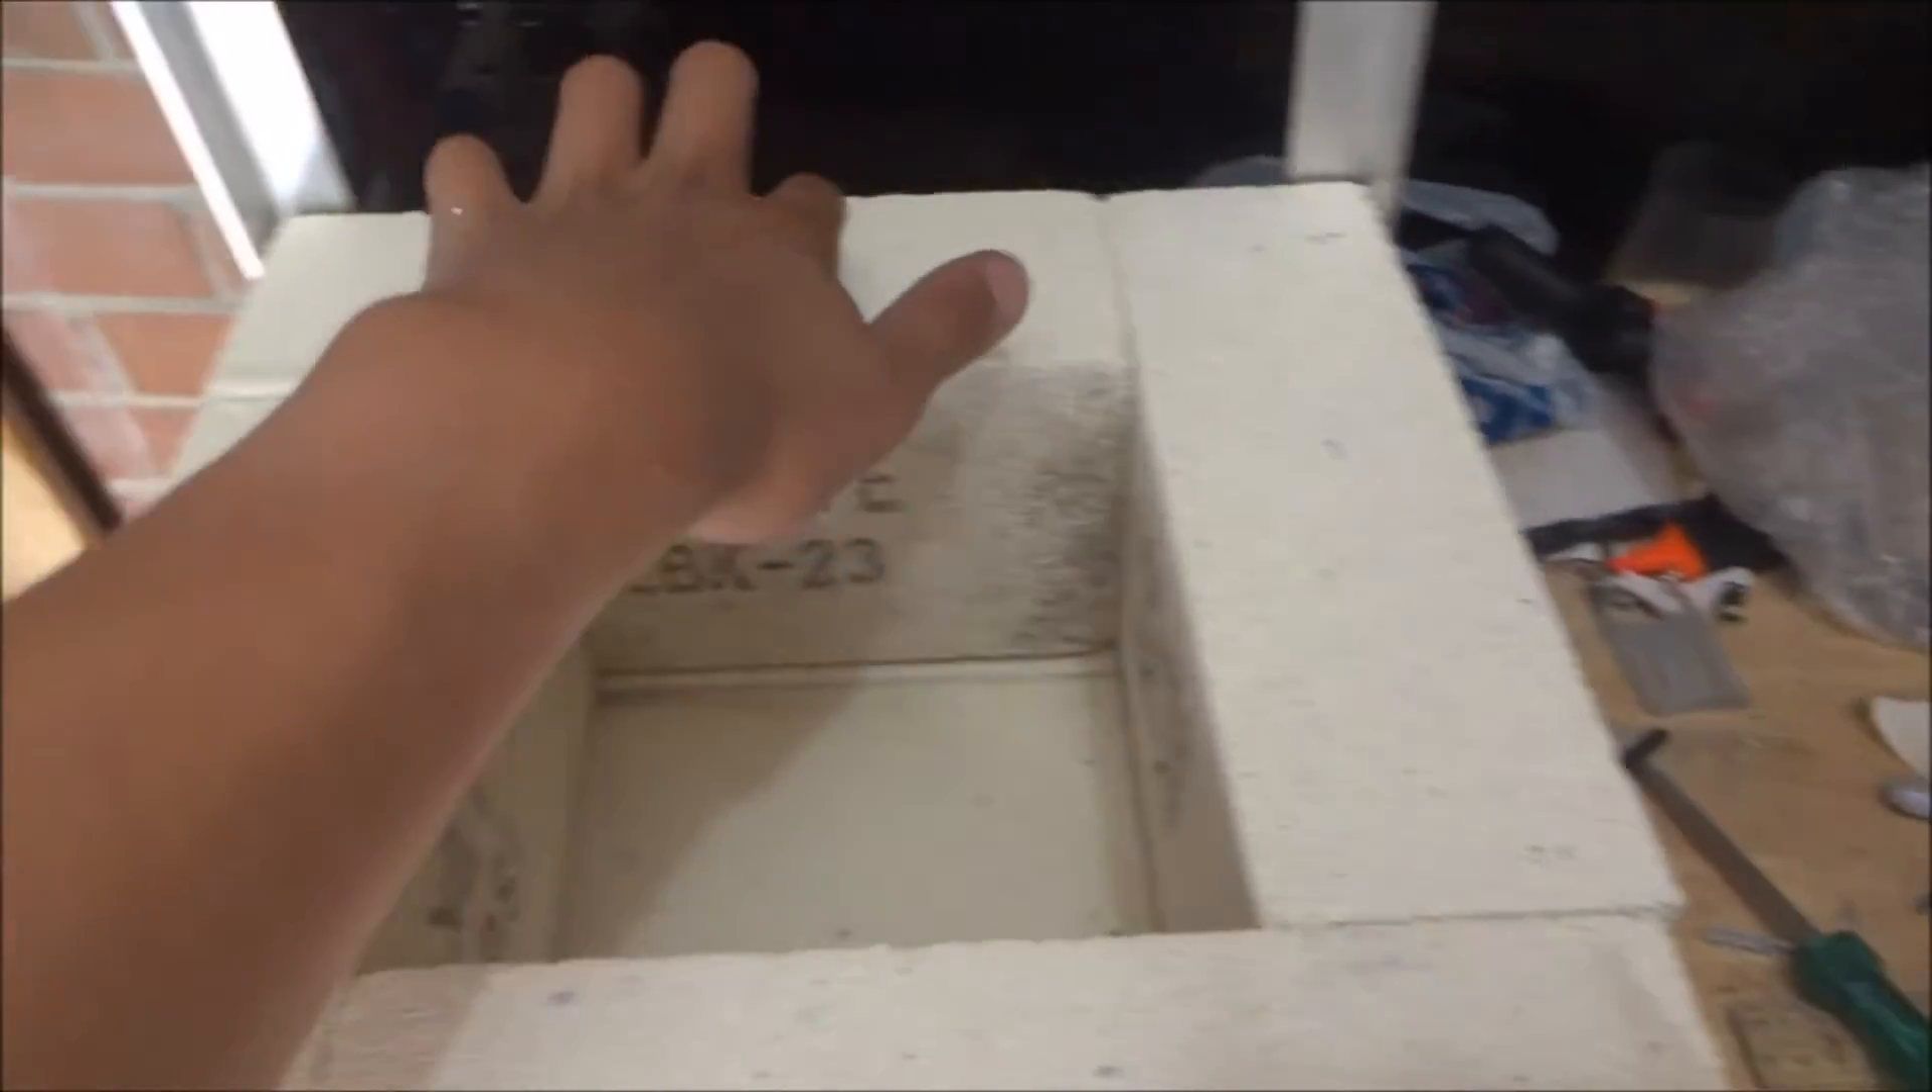As you can see the bricks stack very nicely like that.